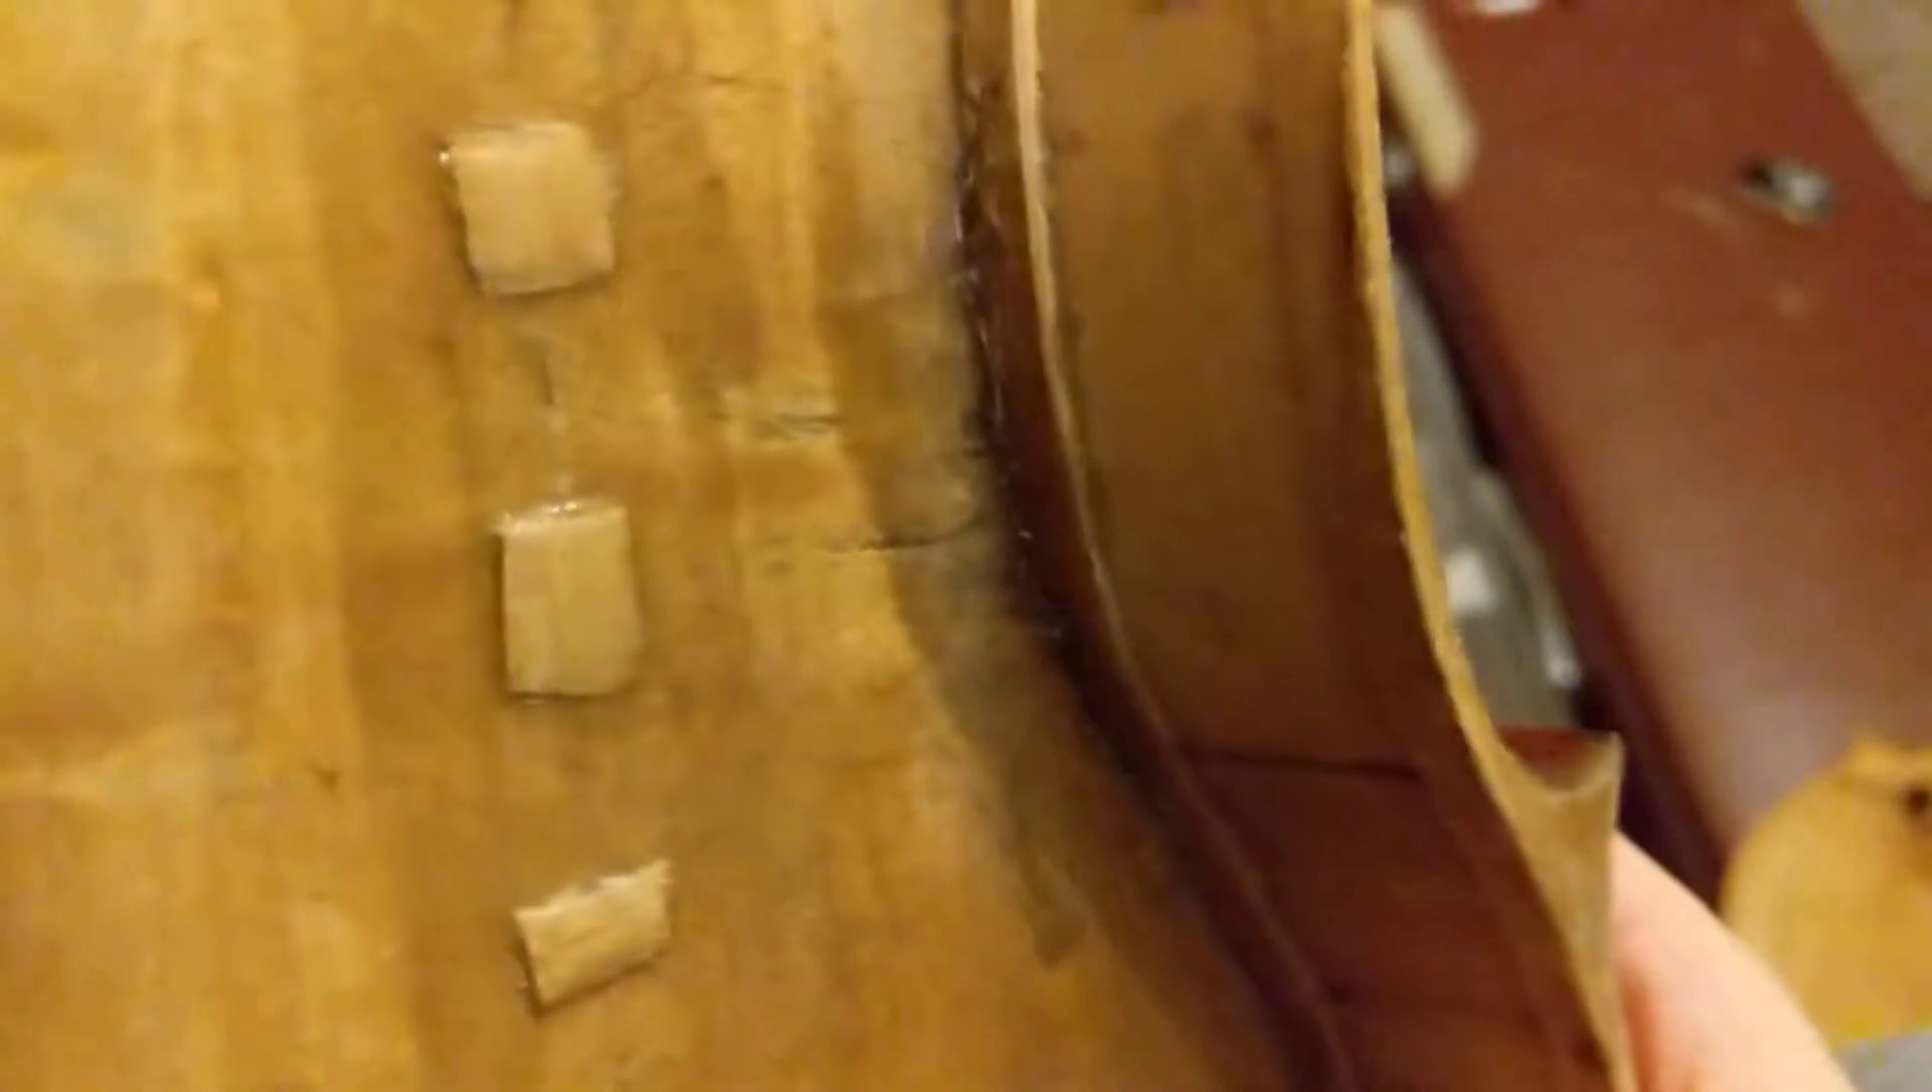It's not the best but I made these cleats shaped them the best I could and then glued them along this crack with hide glue.